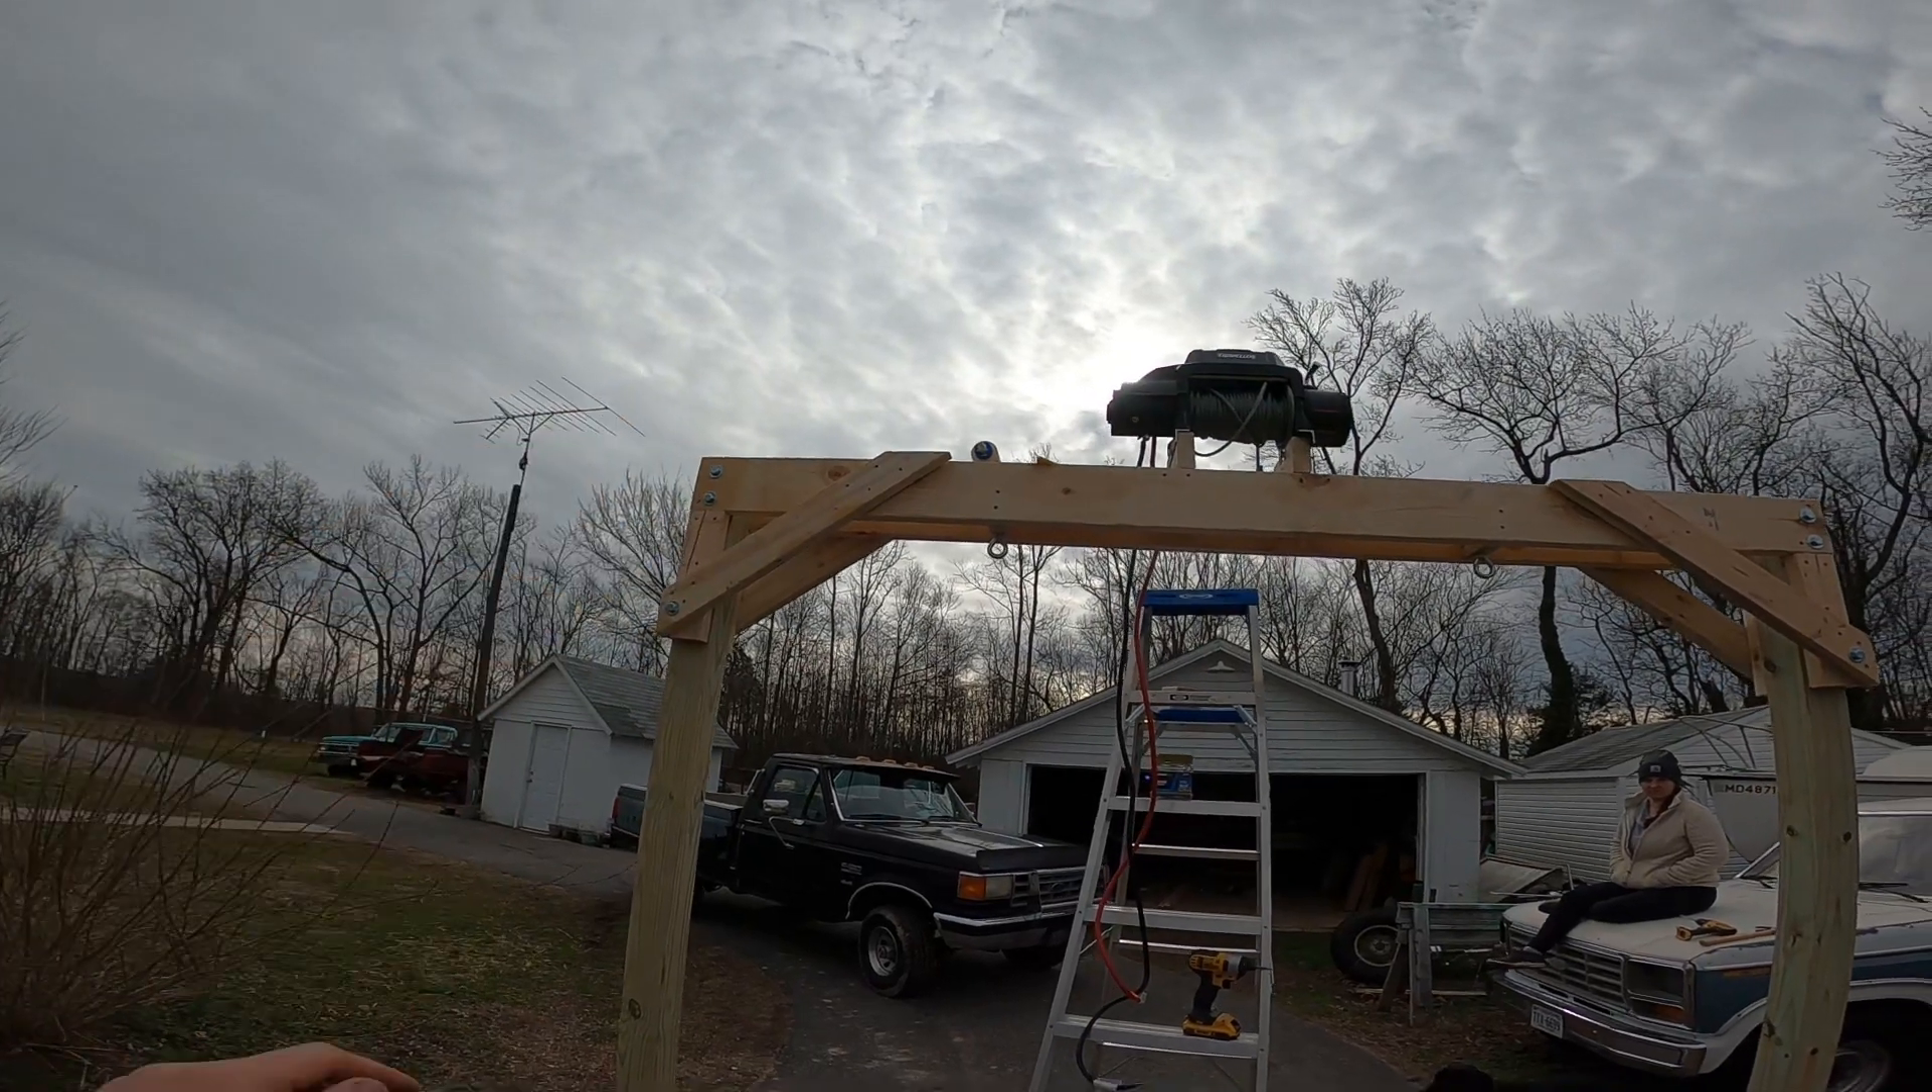Perfect. And there we go. The winch is up there.